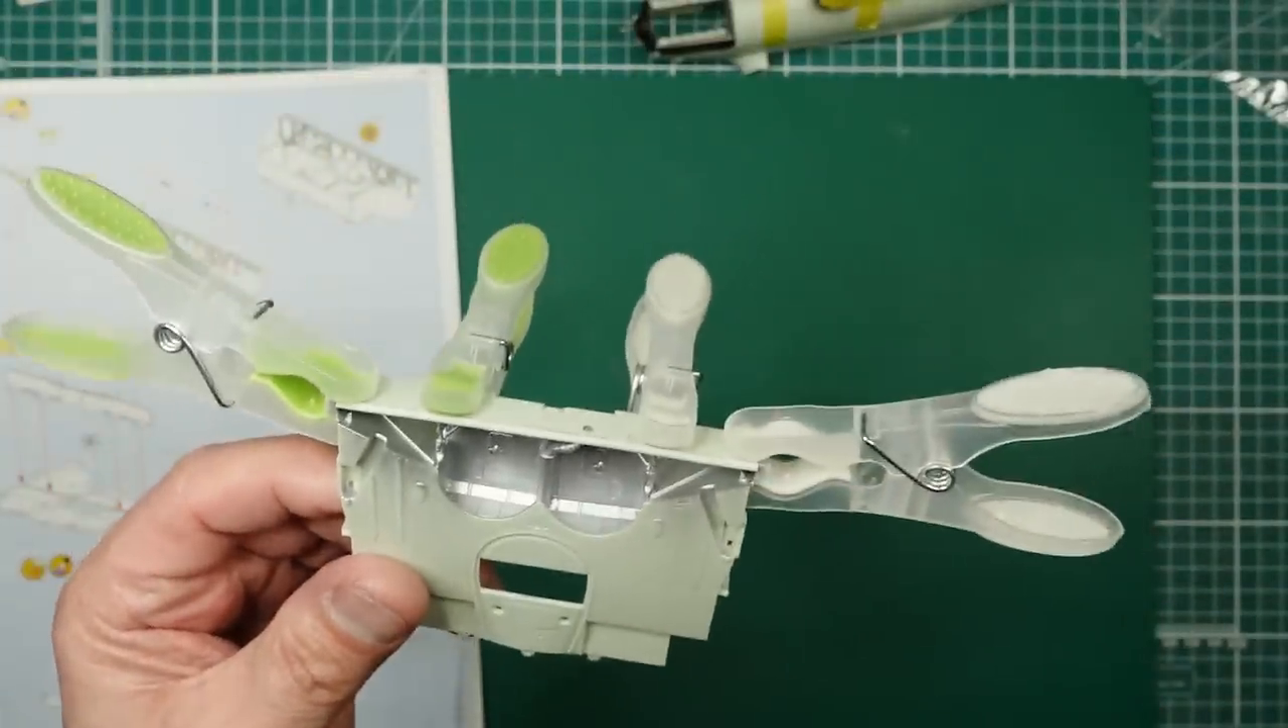Okay so there we go there's the wing box all built up.